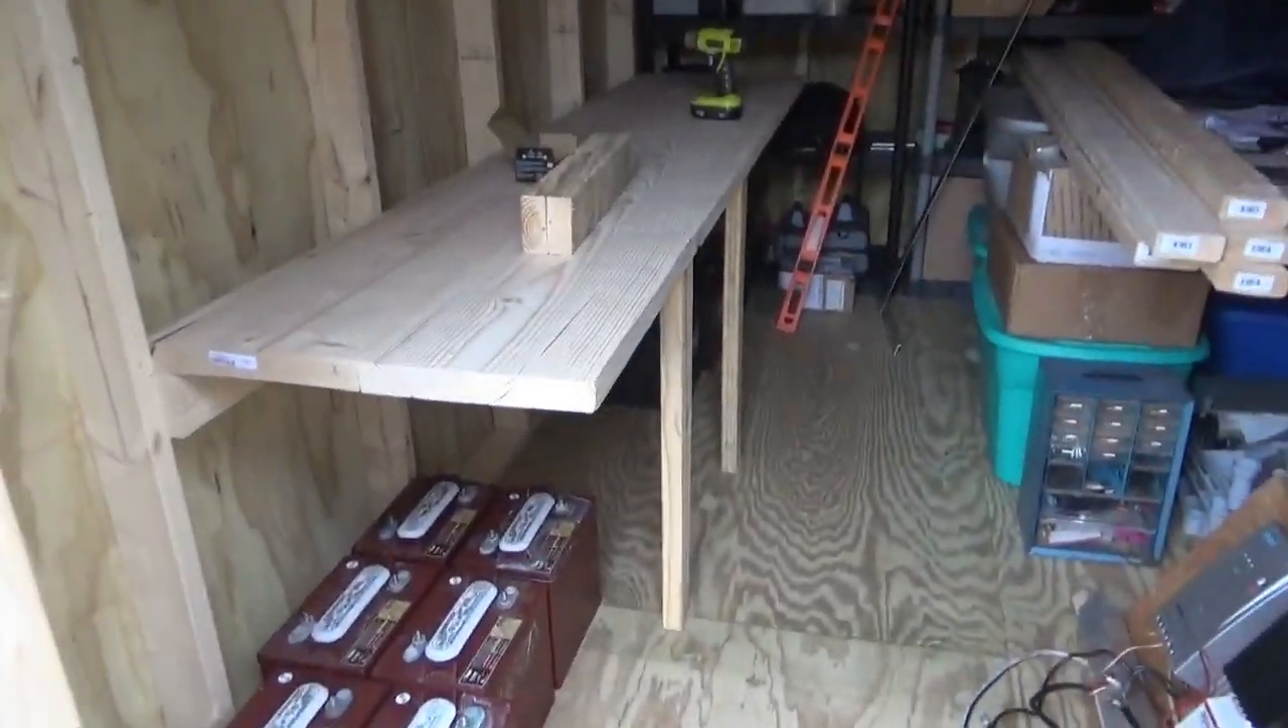Okay i've got the two boards together and i've got two legs.